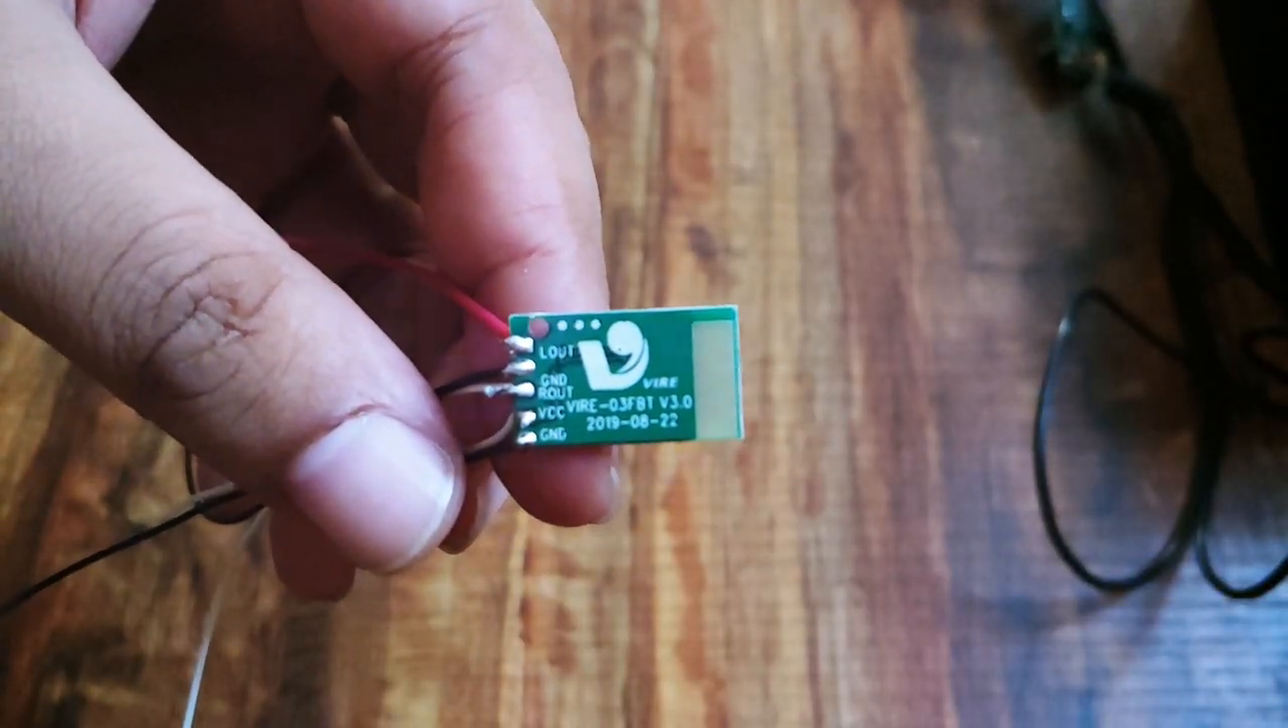Now as you can see I have completed the soldering part at Bluetooth chip.